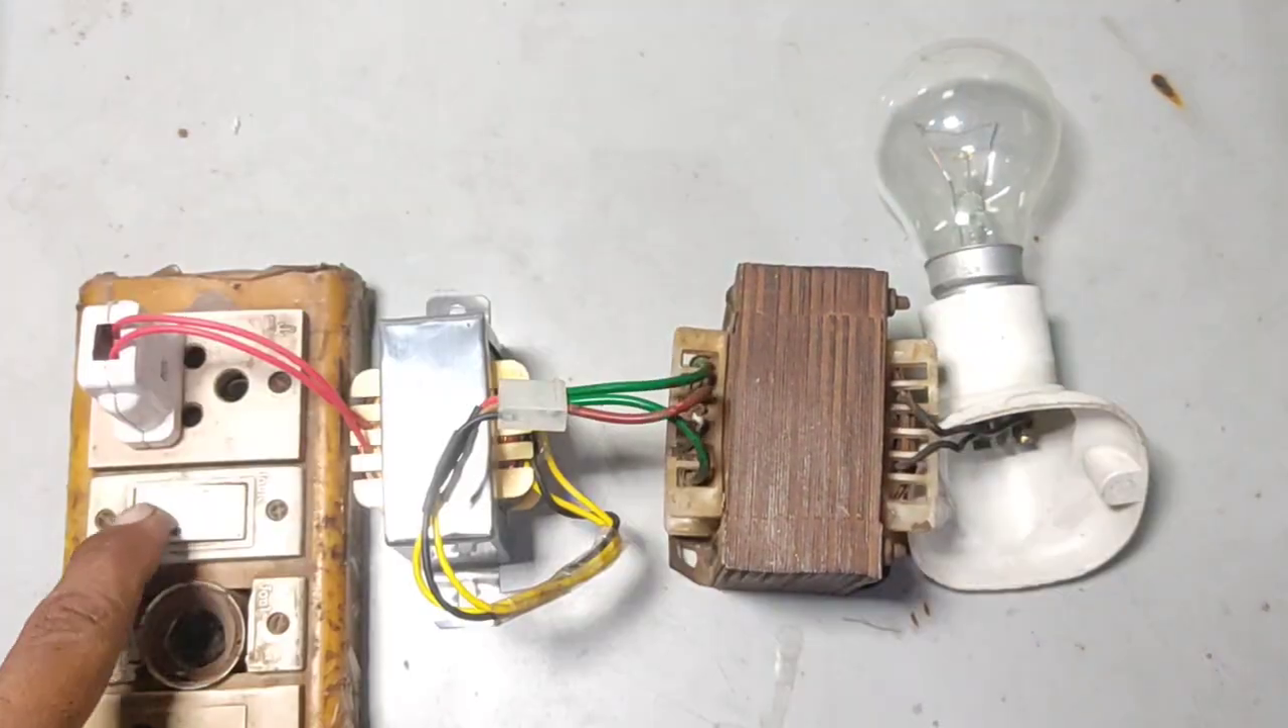मैंने प्लग पिन को इंसर्ट कर दिया है।